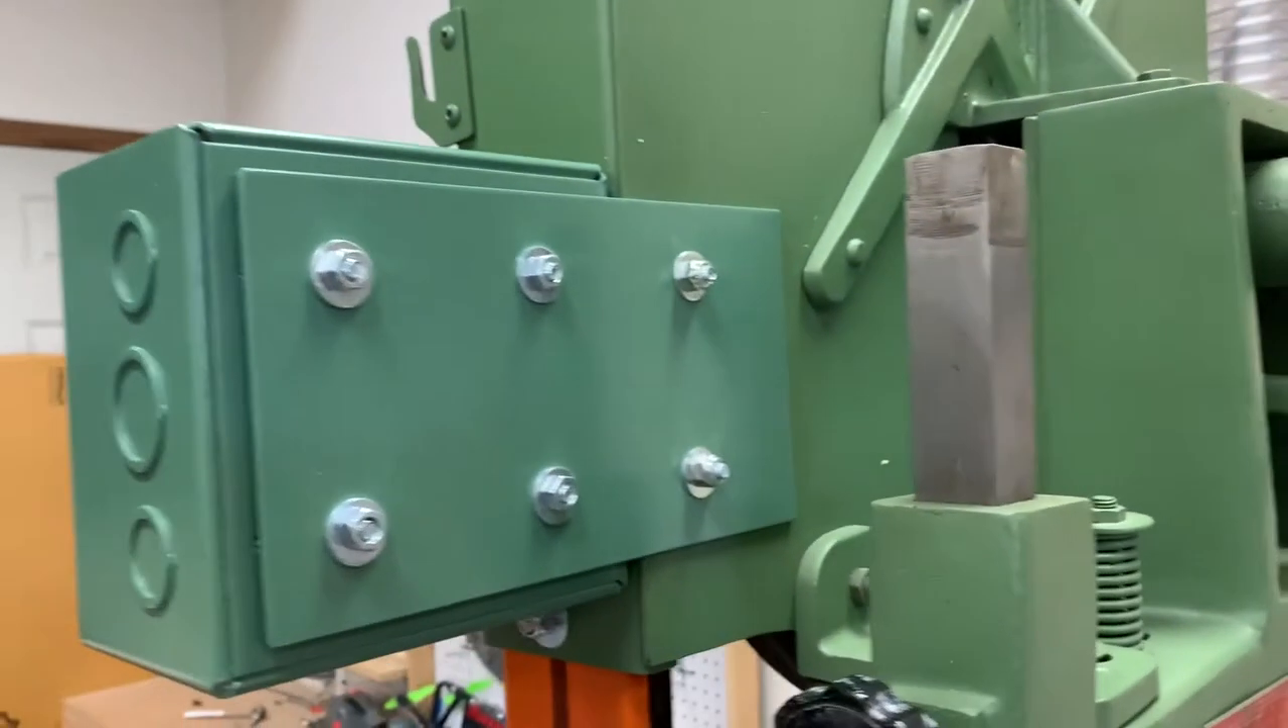I've mounted our controls box to the top of the saw you can see the the bolts that i drilled through the head and our piece of steel plate so that's ready to go.